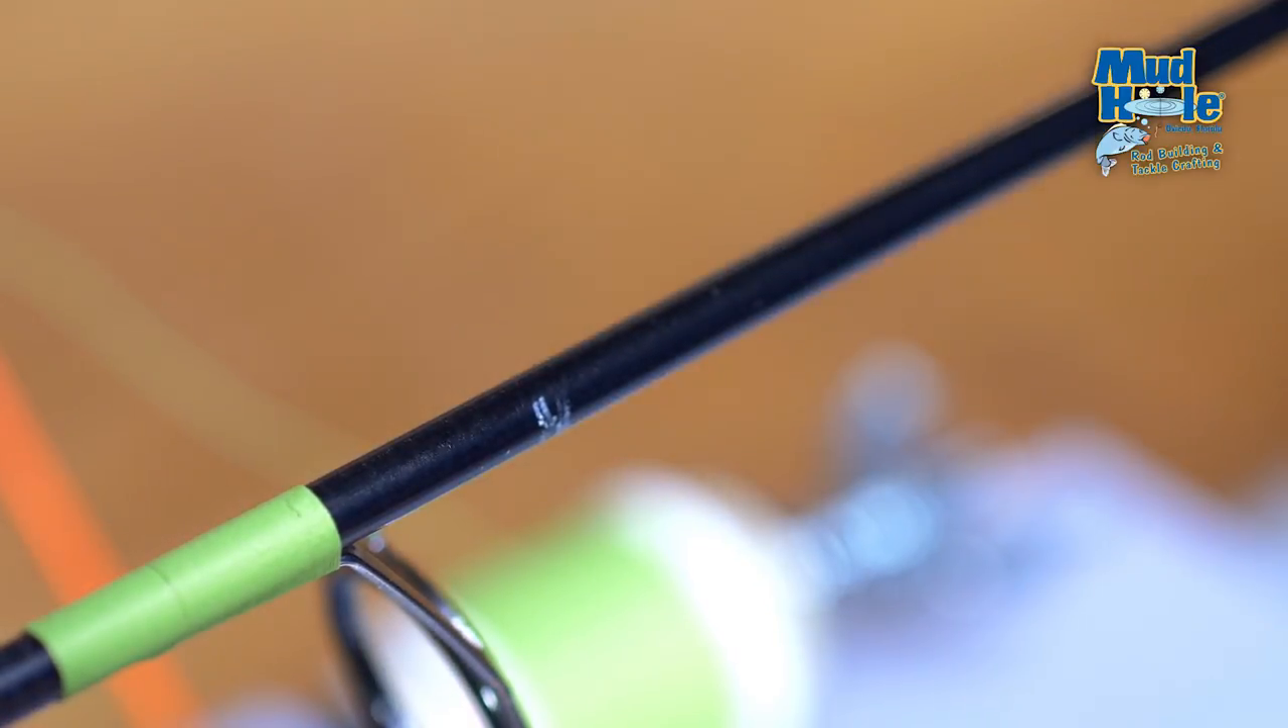And you've successfully wrapped on your first guide.